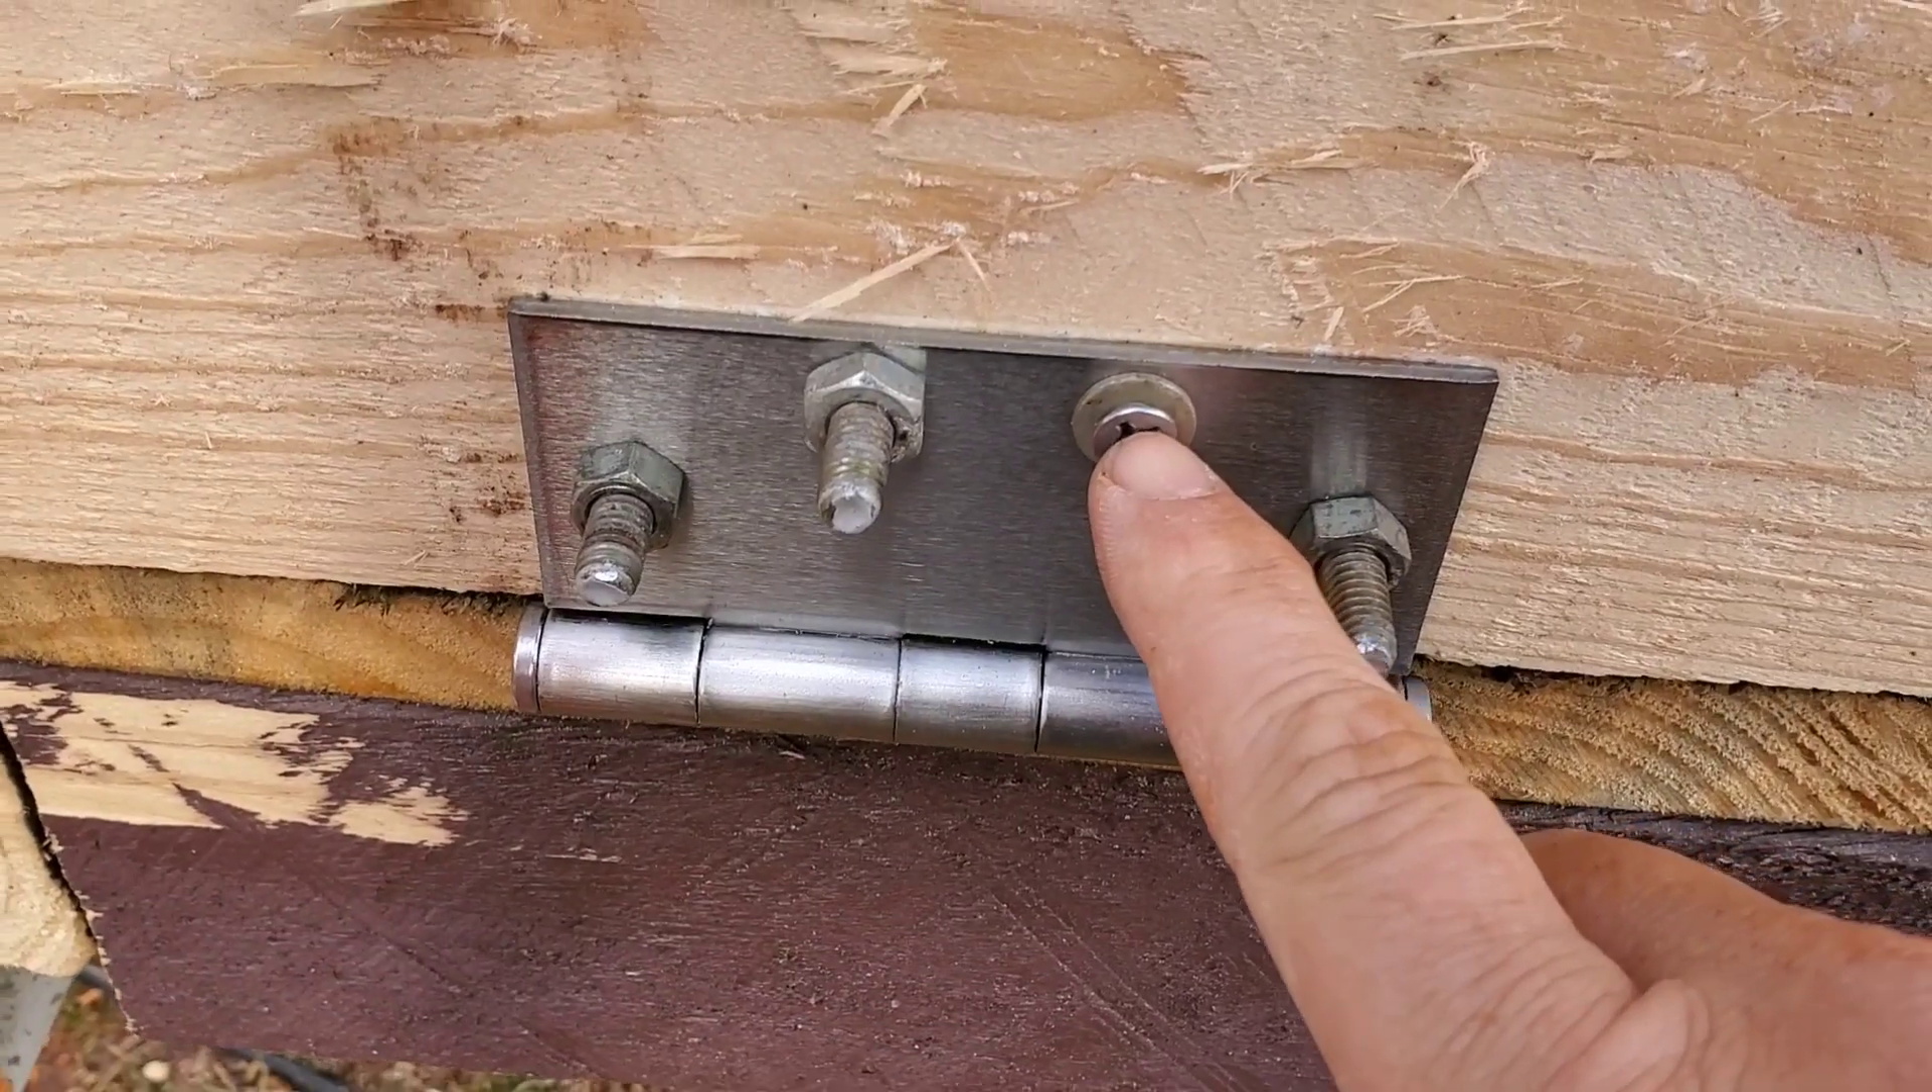Also, we added some bolts all the way through these hinges, all the way through this 1x8.